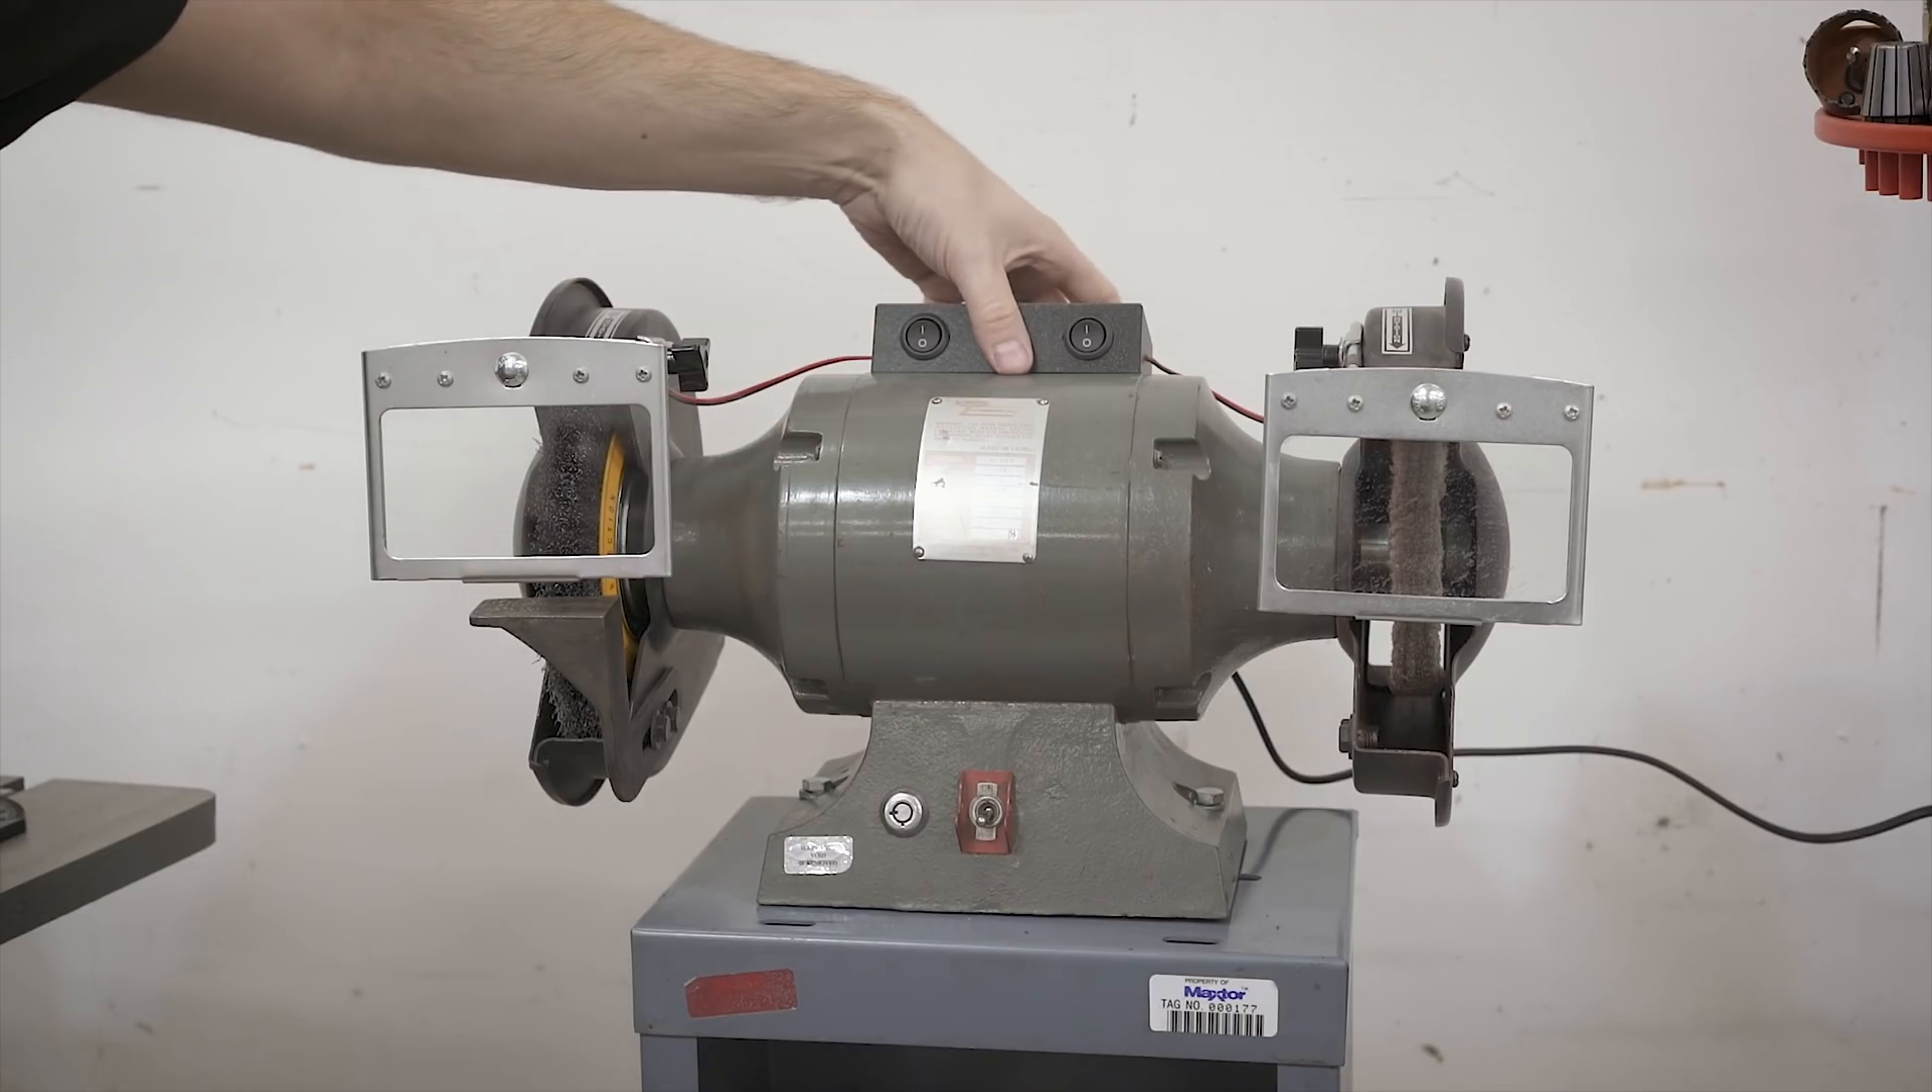Everything is hooked up. I've got the box on the top, and once again, it's just held in place by magnets.